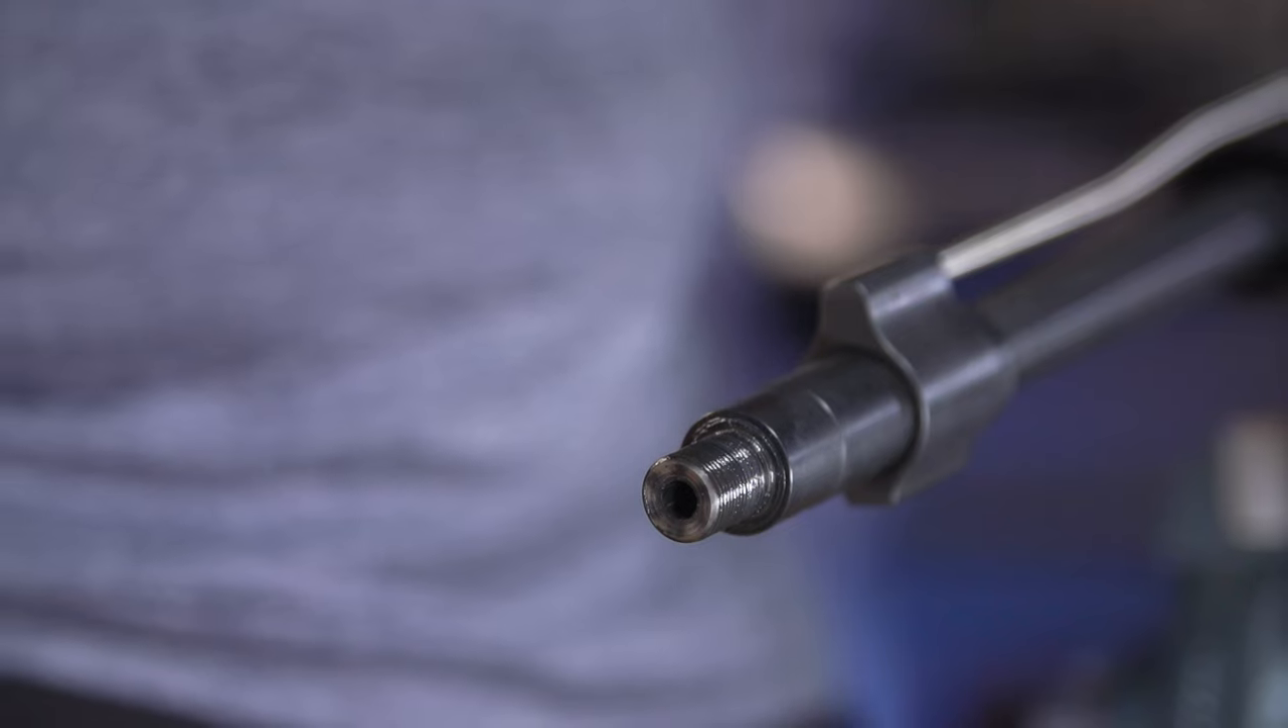Notice how we didn't install the muzzle device yet.